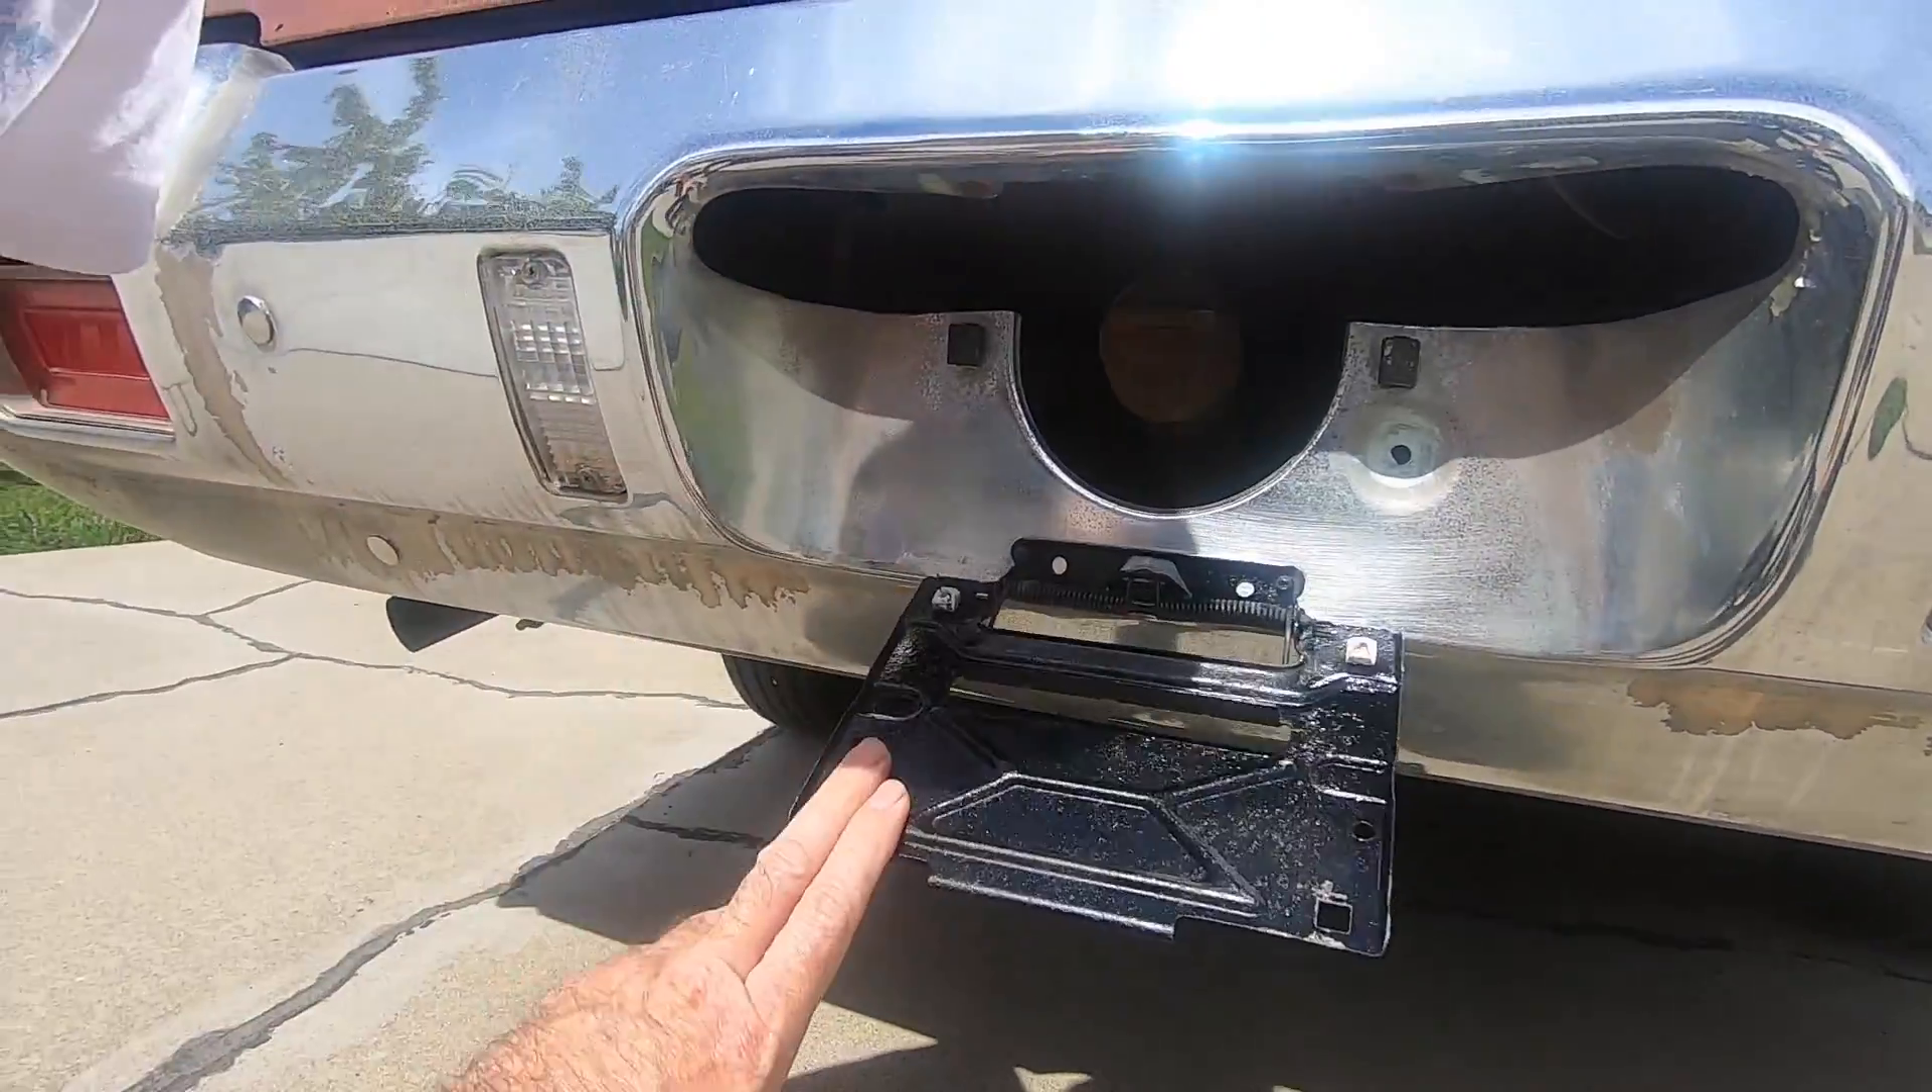Yeah, so anyway, so and then the other thing that we've been working on is I did get the License plate Fastener pull downs put together too, so that's all ready to go.